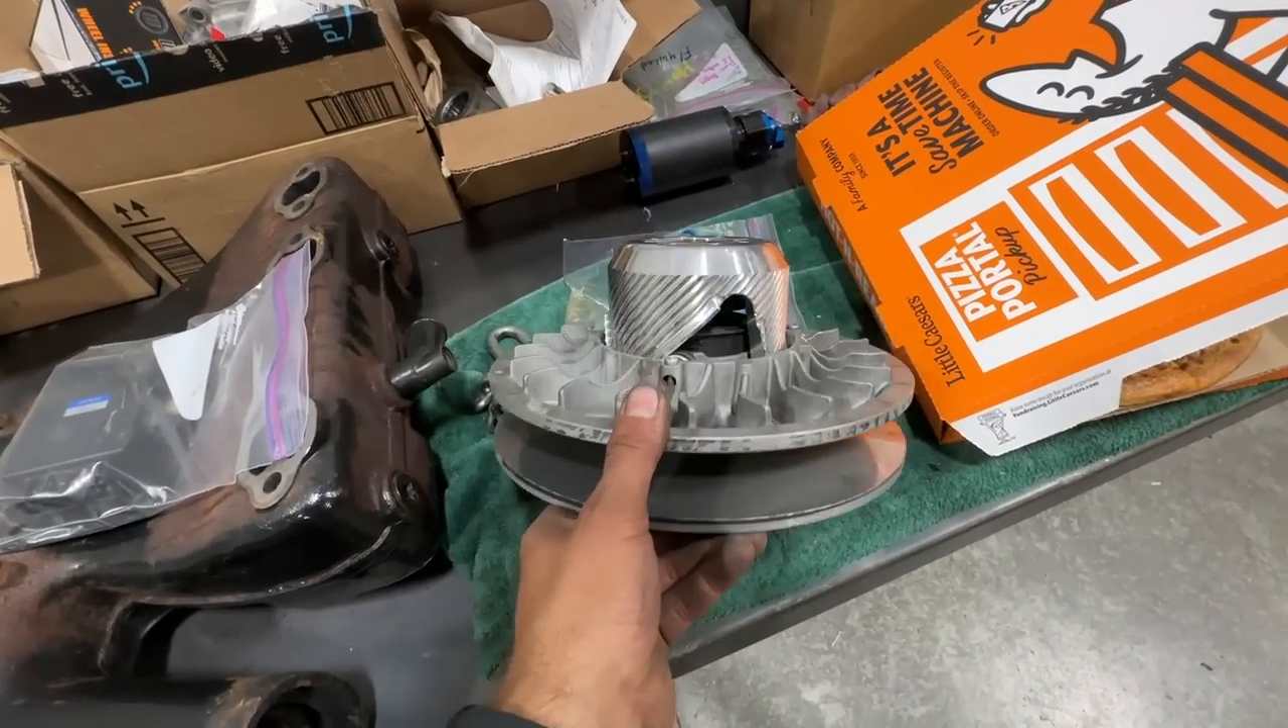So, our secondary is all back together.